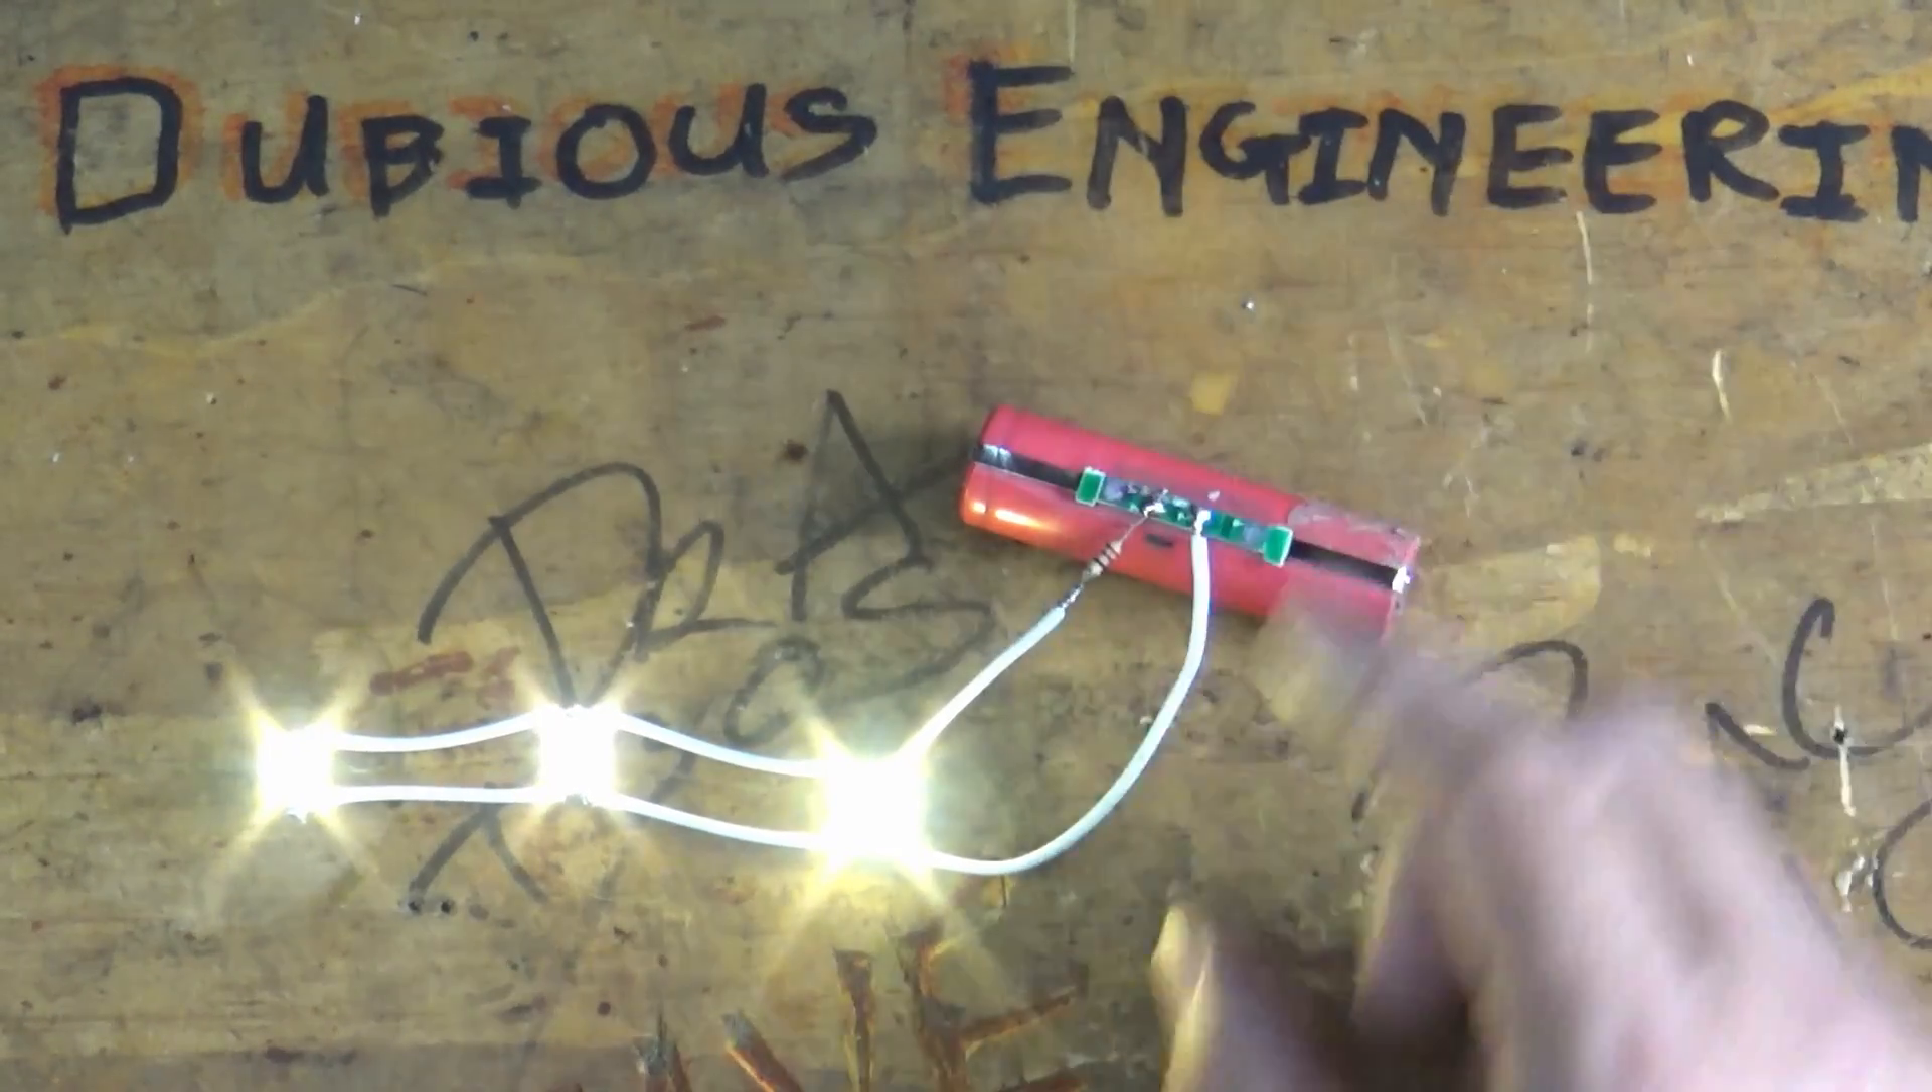The battery management pcb has been installed on the battery and the leds are being driven by the battery.